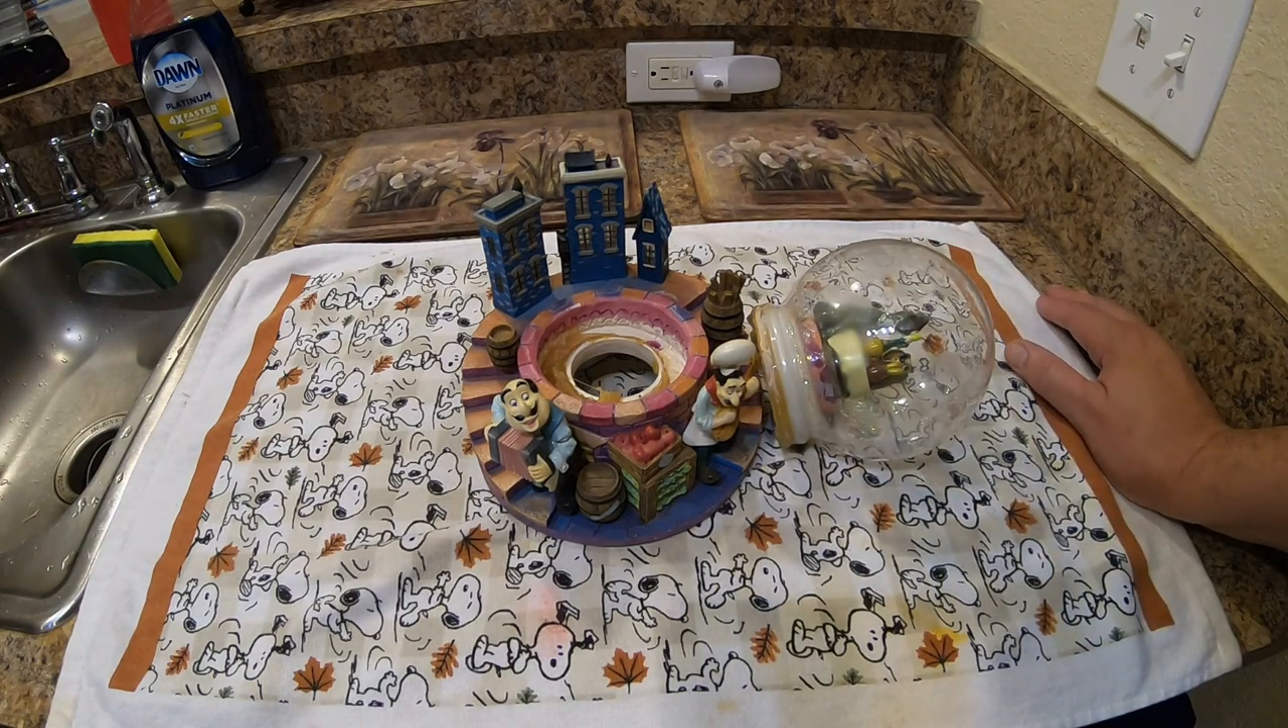All right we finally did it we got the globe off of the base.